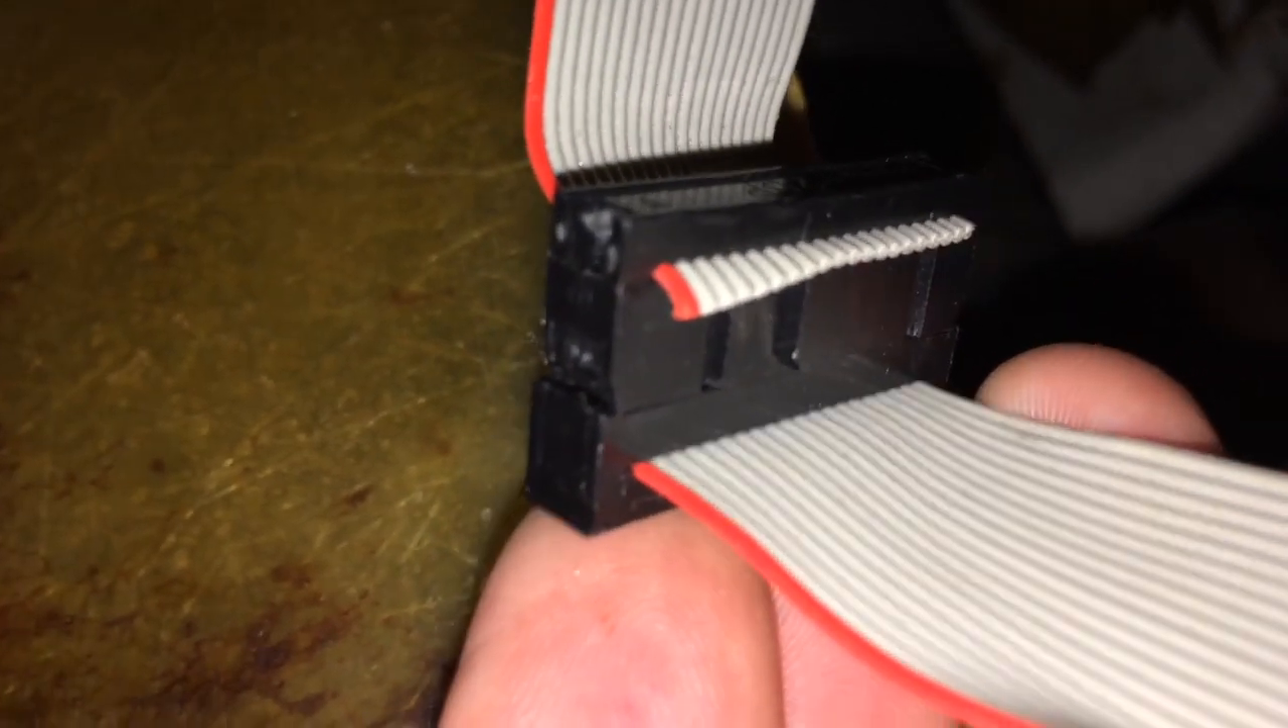We have both wires going into their connectors everything has been plugged in the connection has been fixed.